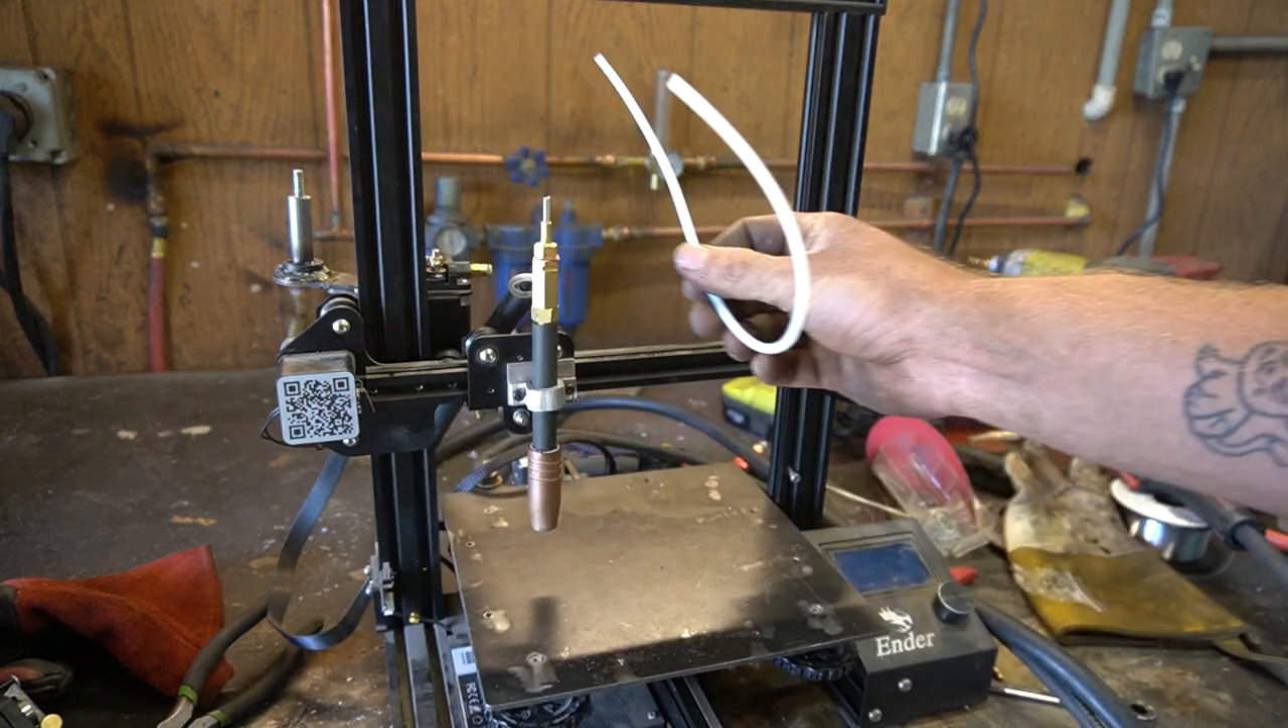I've gone ahead and attached the print head and this thing is looking ridiculous.